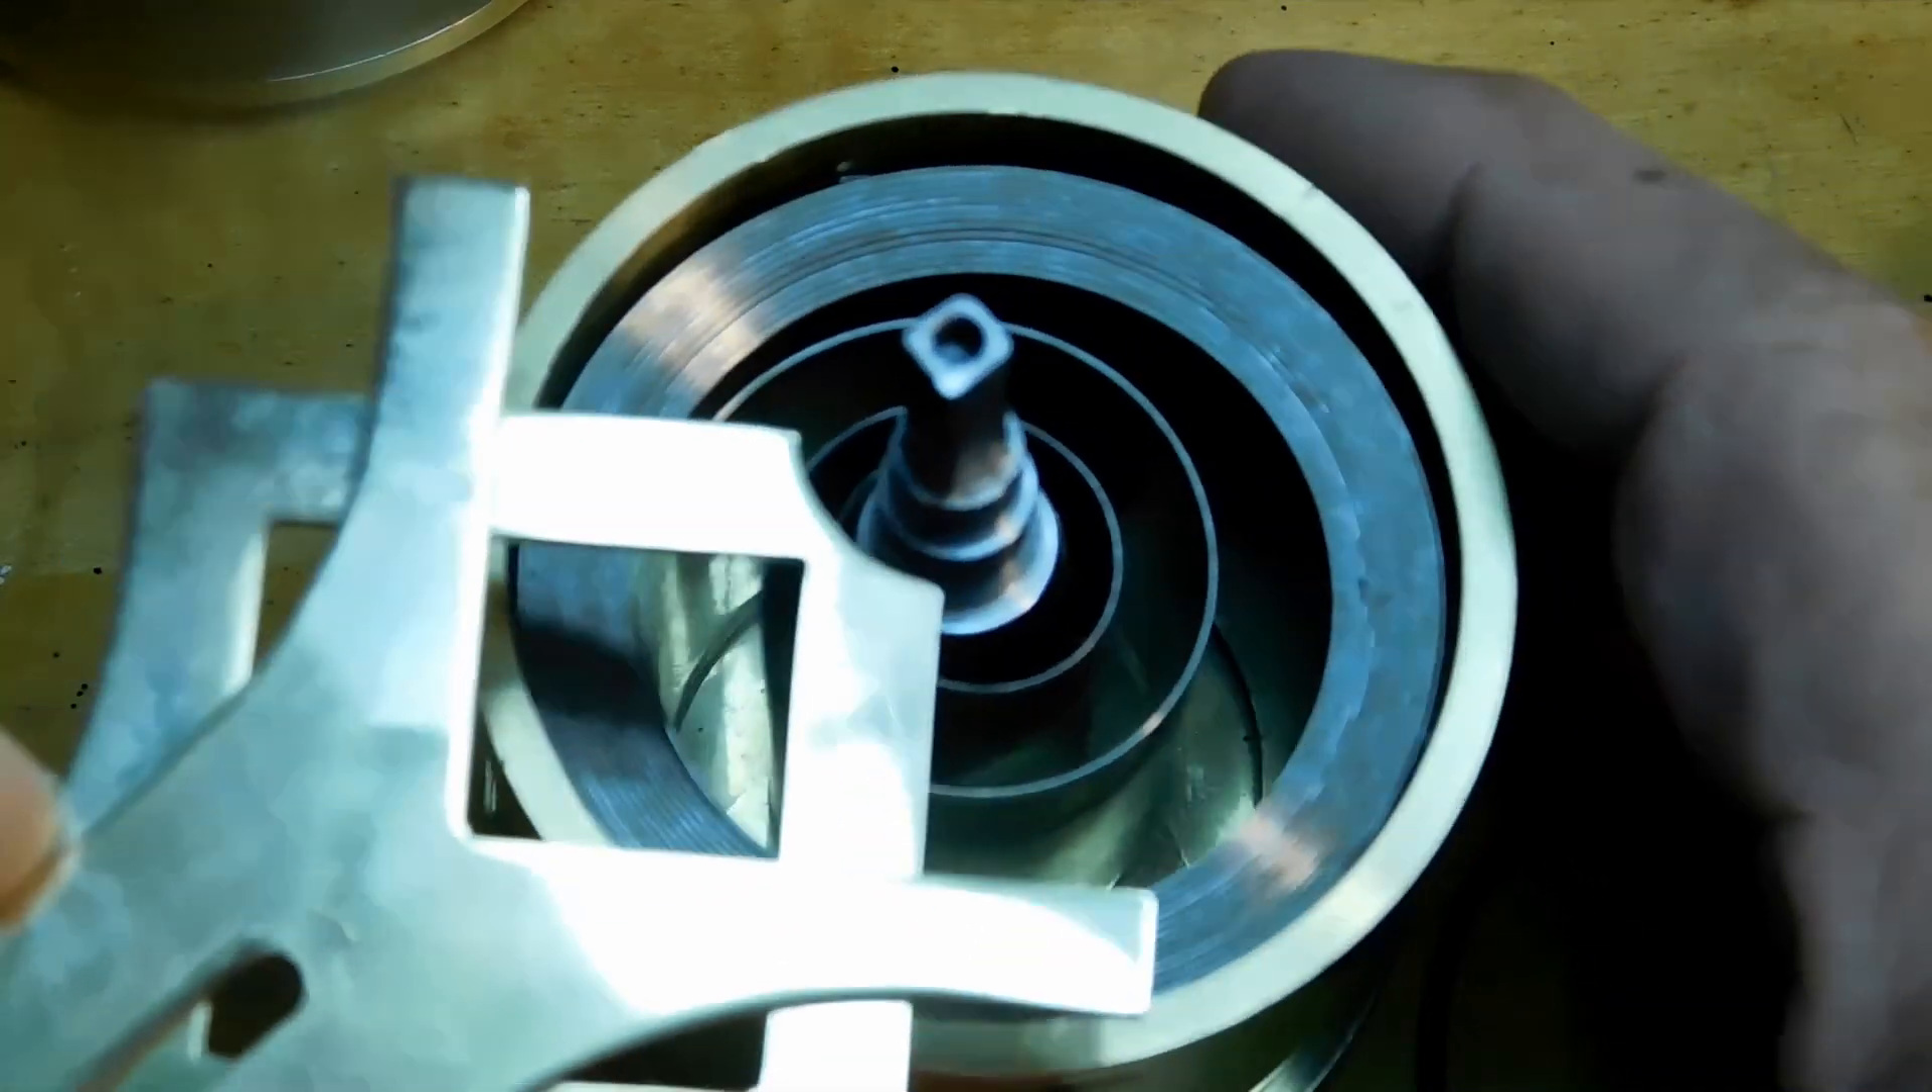There's the mainspring in the barrel.